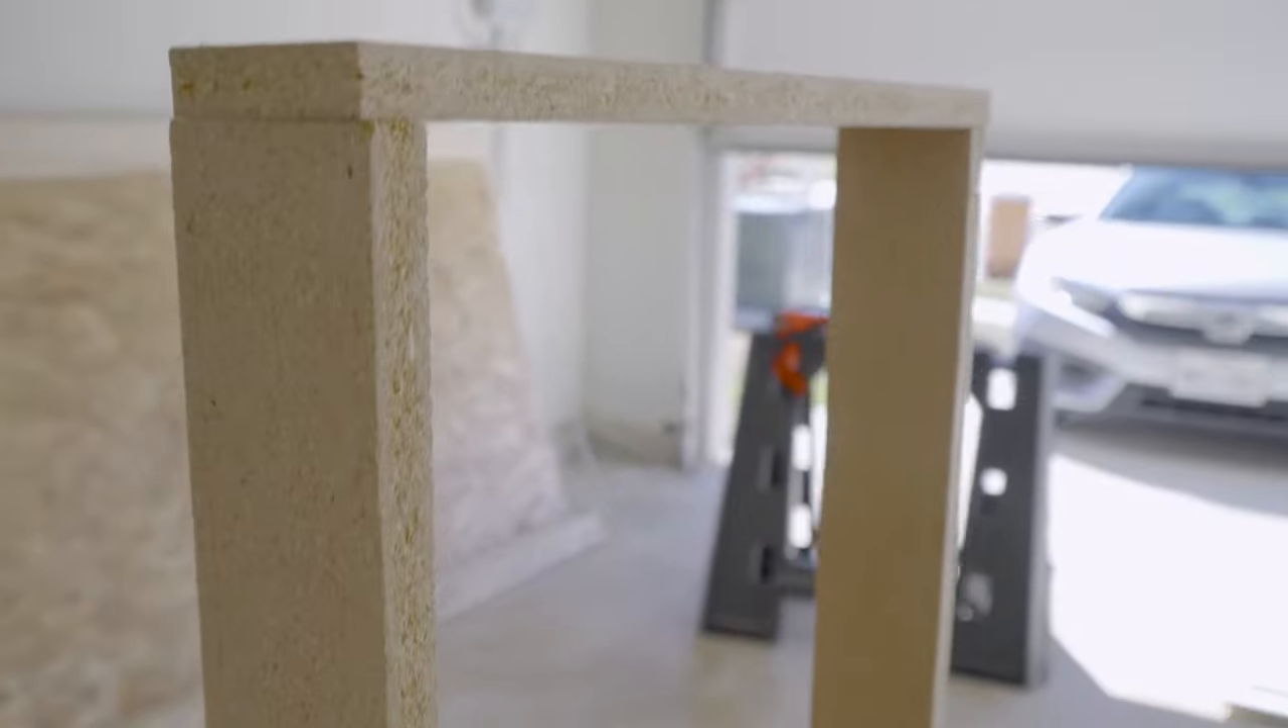And after putting all the frames together you have a frame that looks like this.